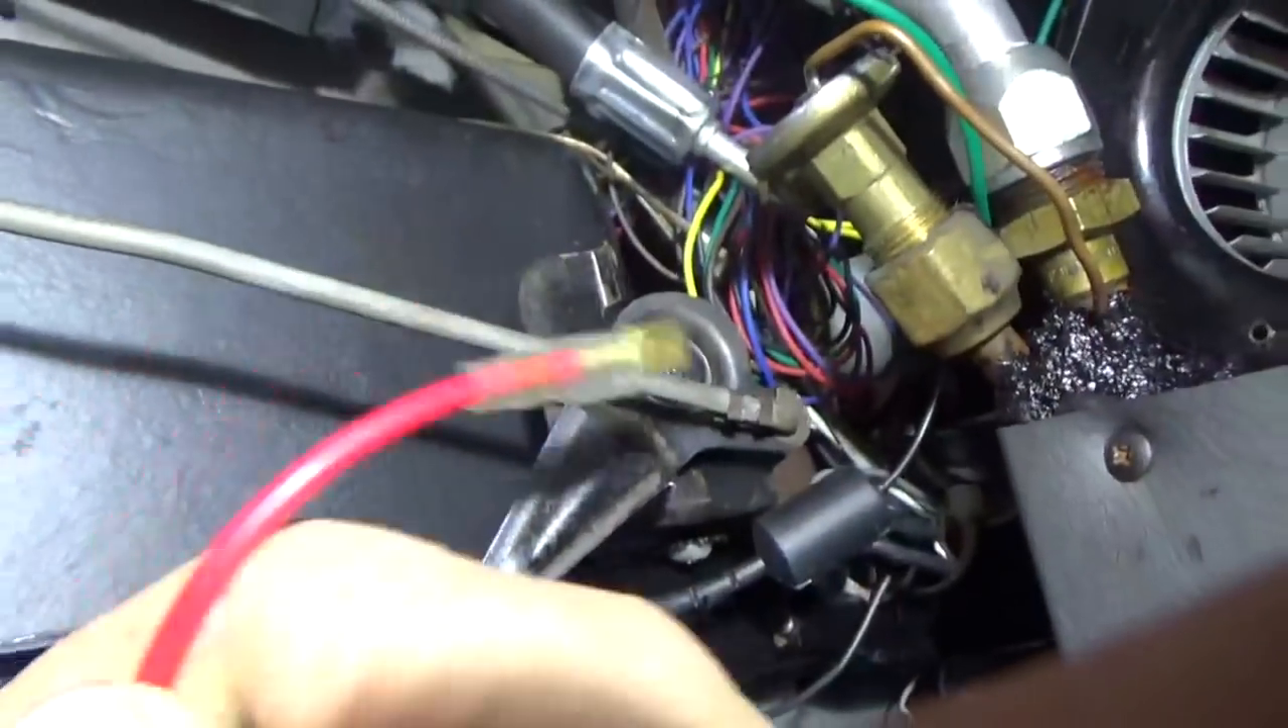So now all we need to do is hook up this power side.